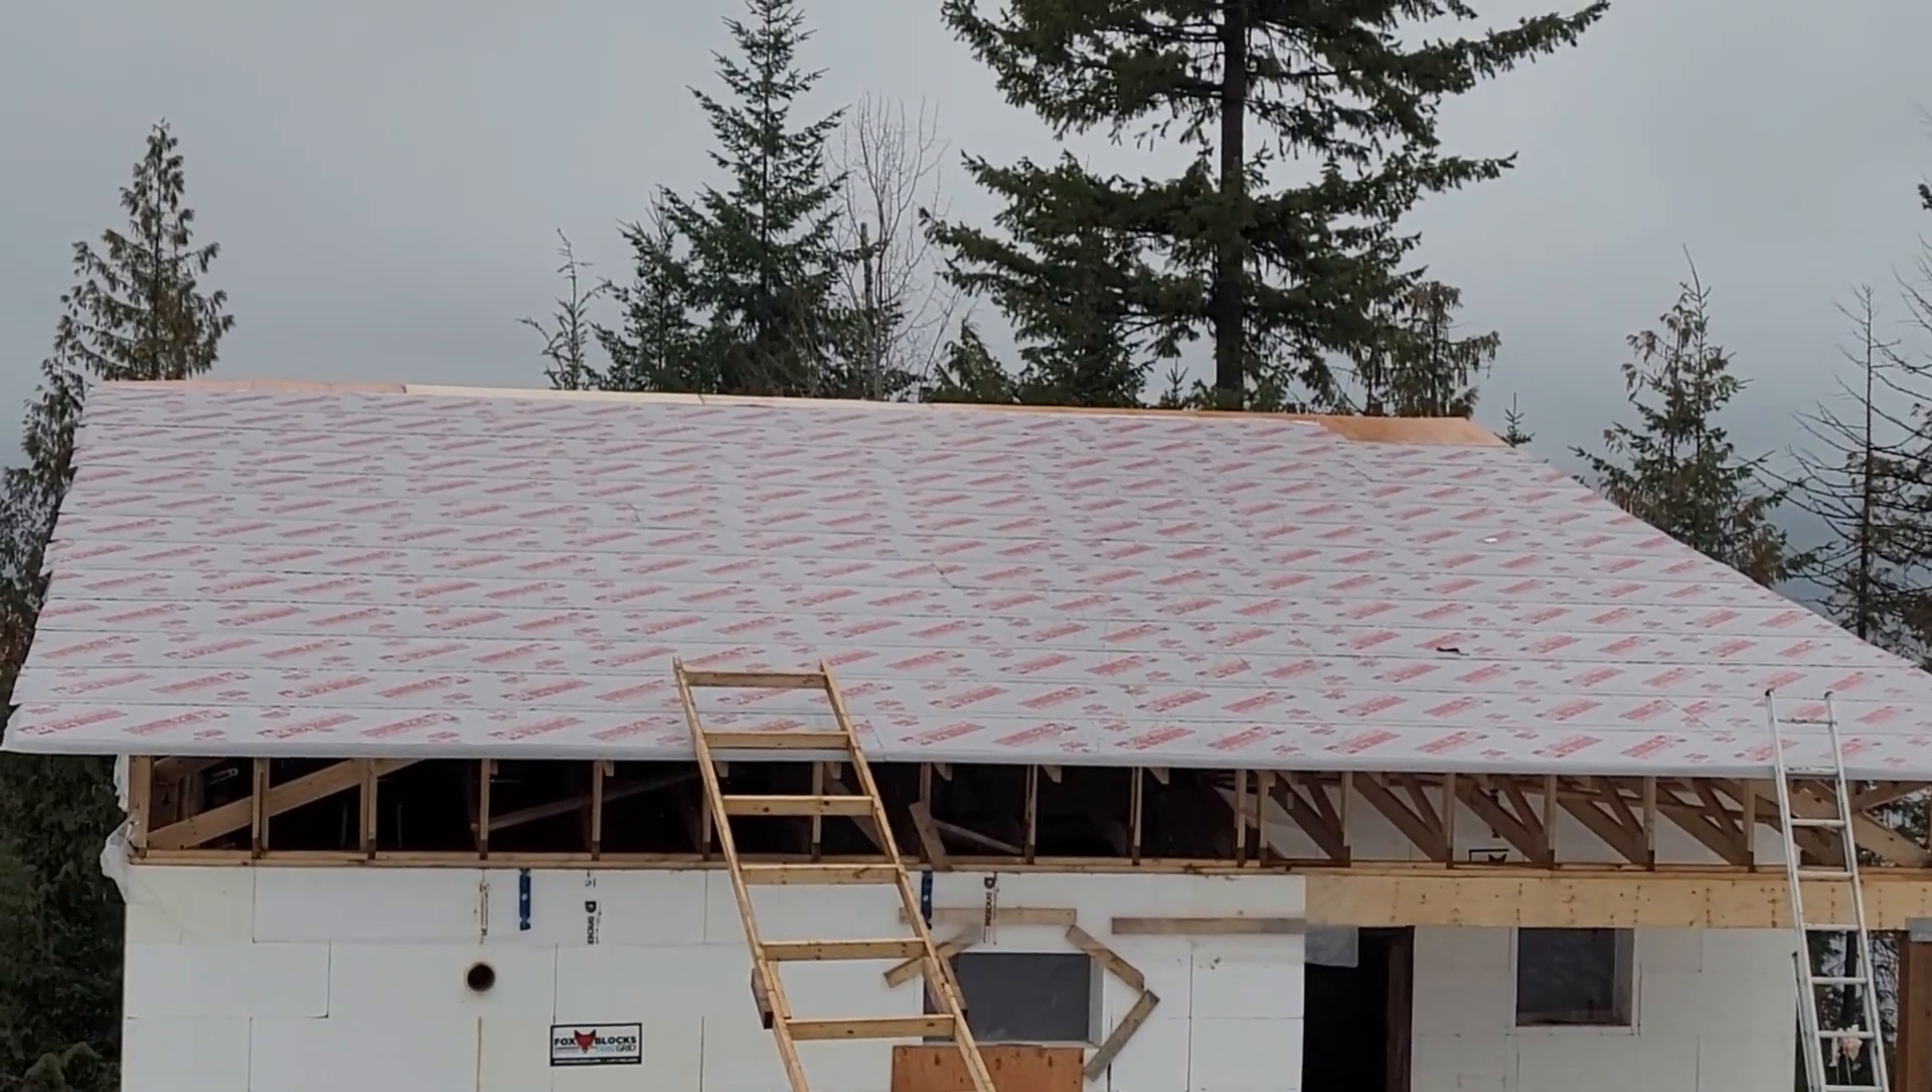We got a whole day without rain and we finished all the plywood and the waterproofing except for that little part at the top because we ran out of waterproofing.